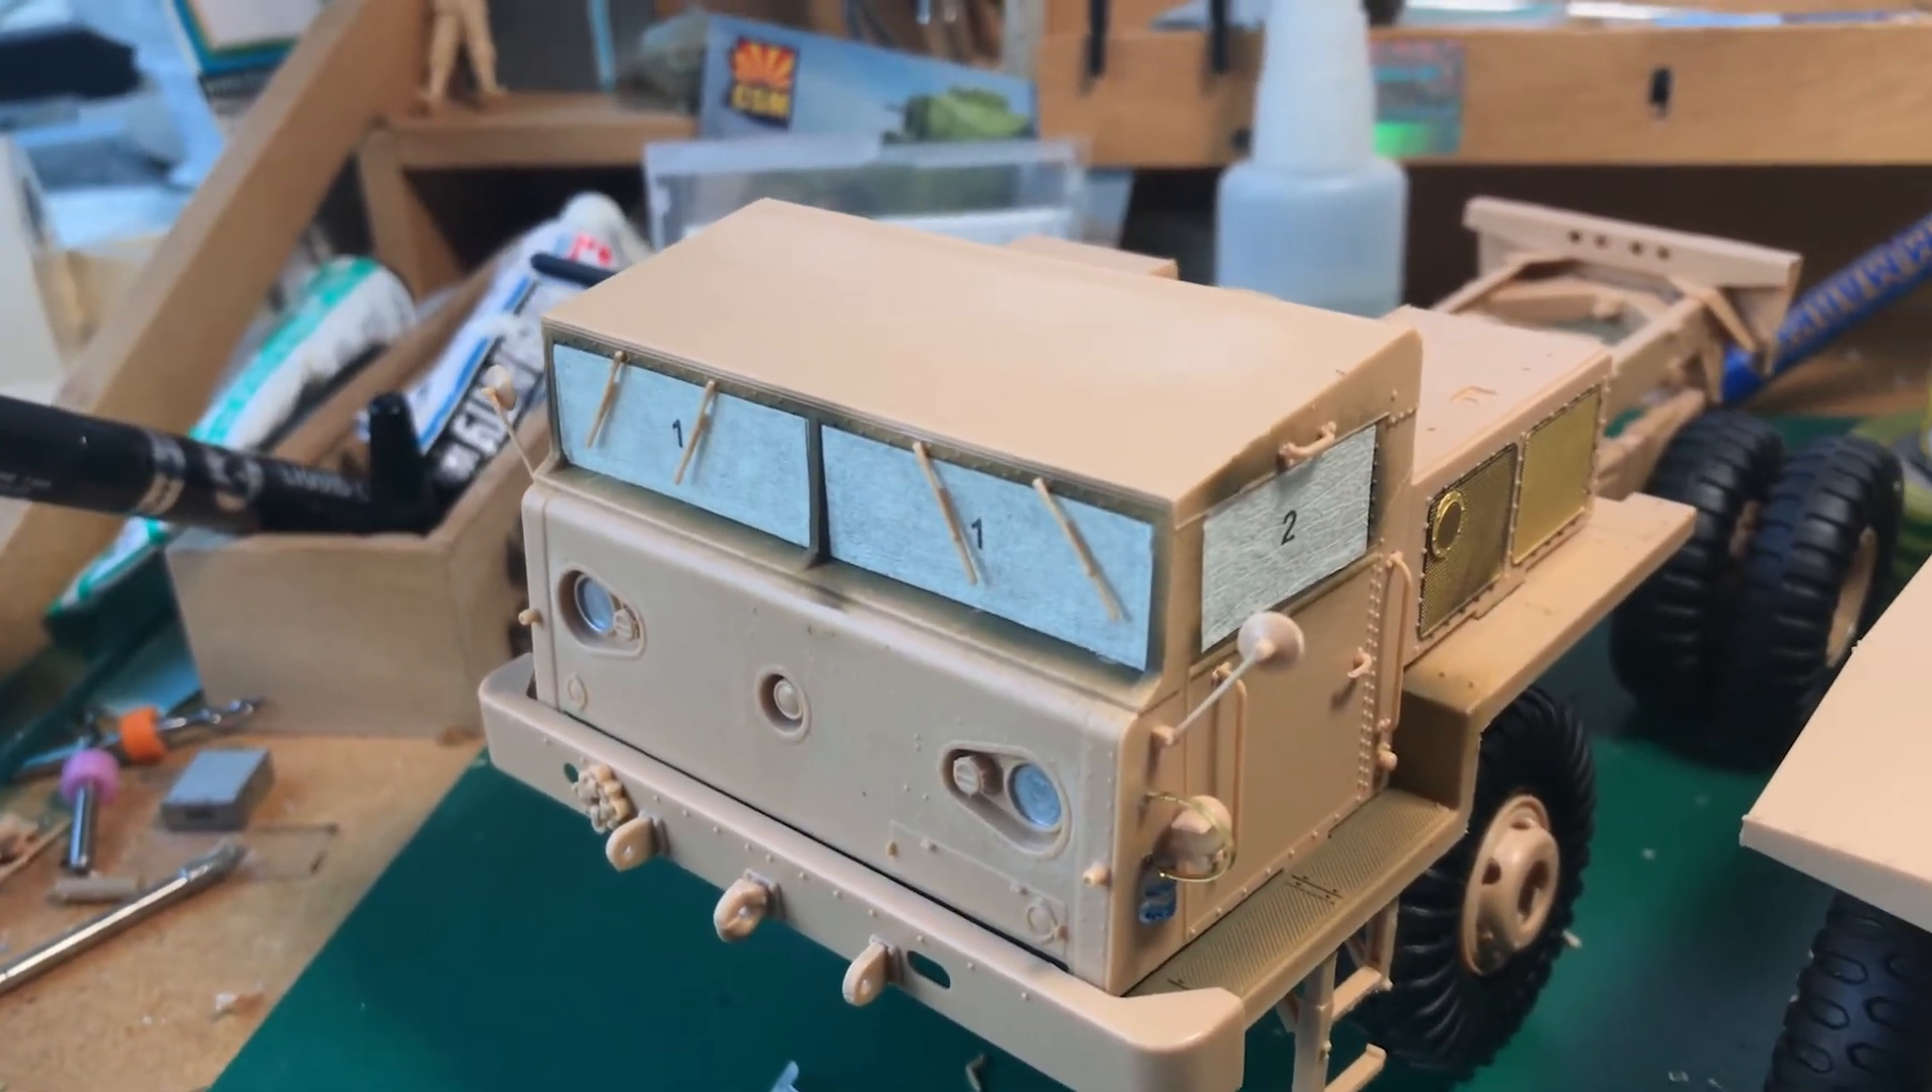As you can see I've also put on the windscreen wipers.